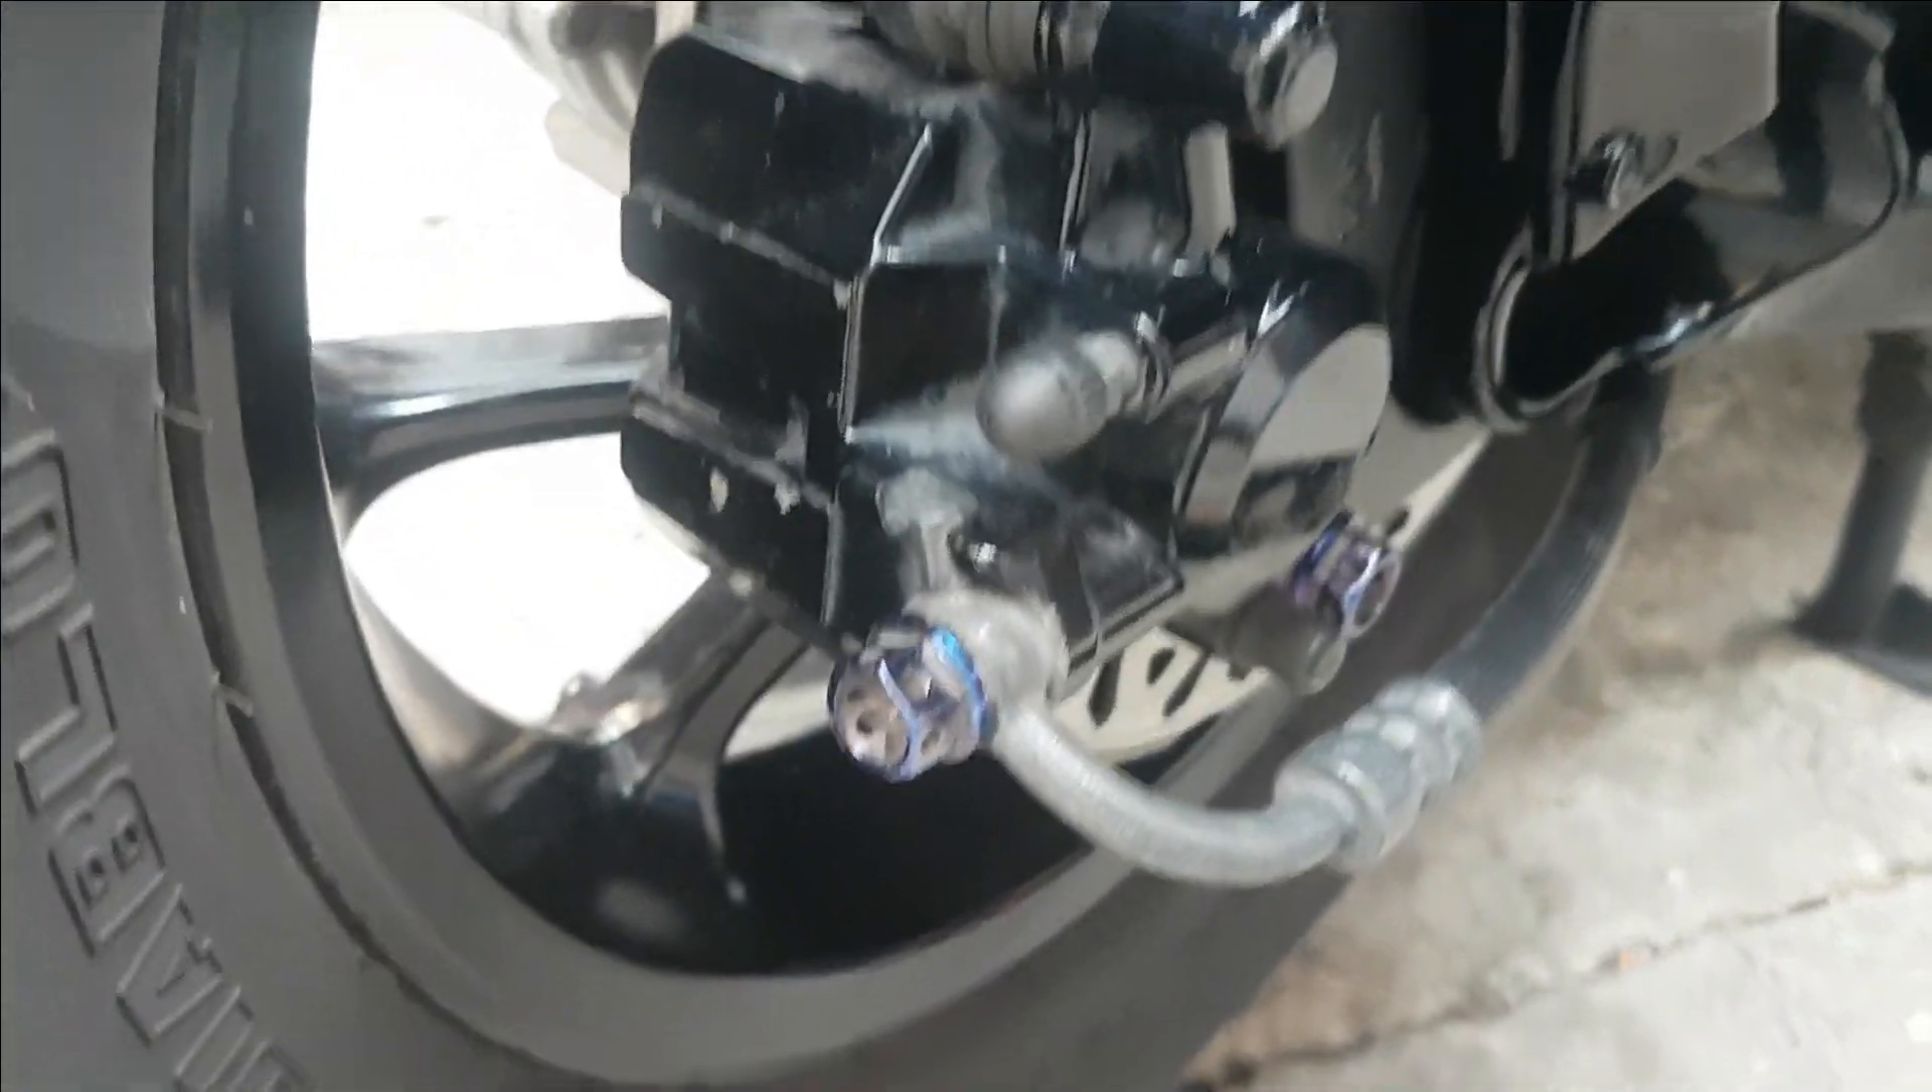Ini sudah terpasang lagi ini kaliper belakang.